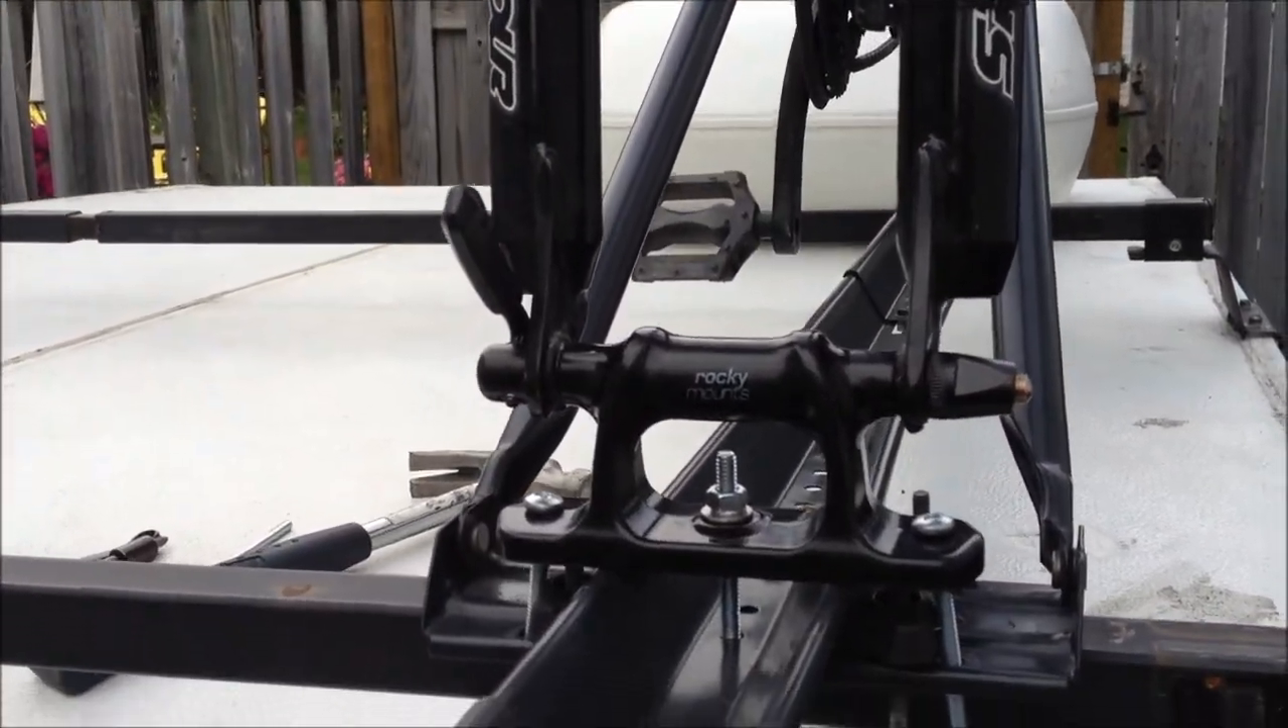Here we can see the bike installed now, so everything came out to plan. Forks are nicely mounted inside the mount.